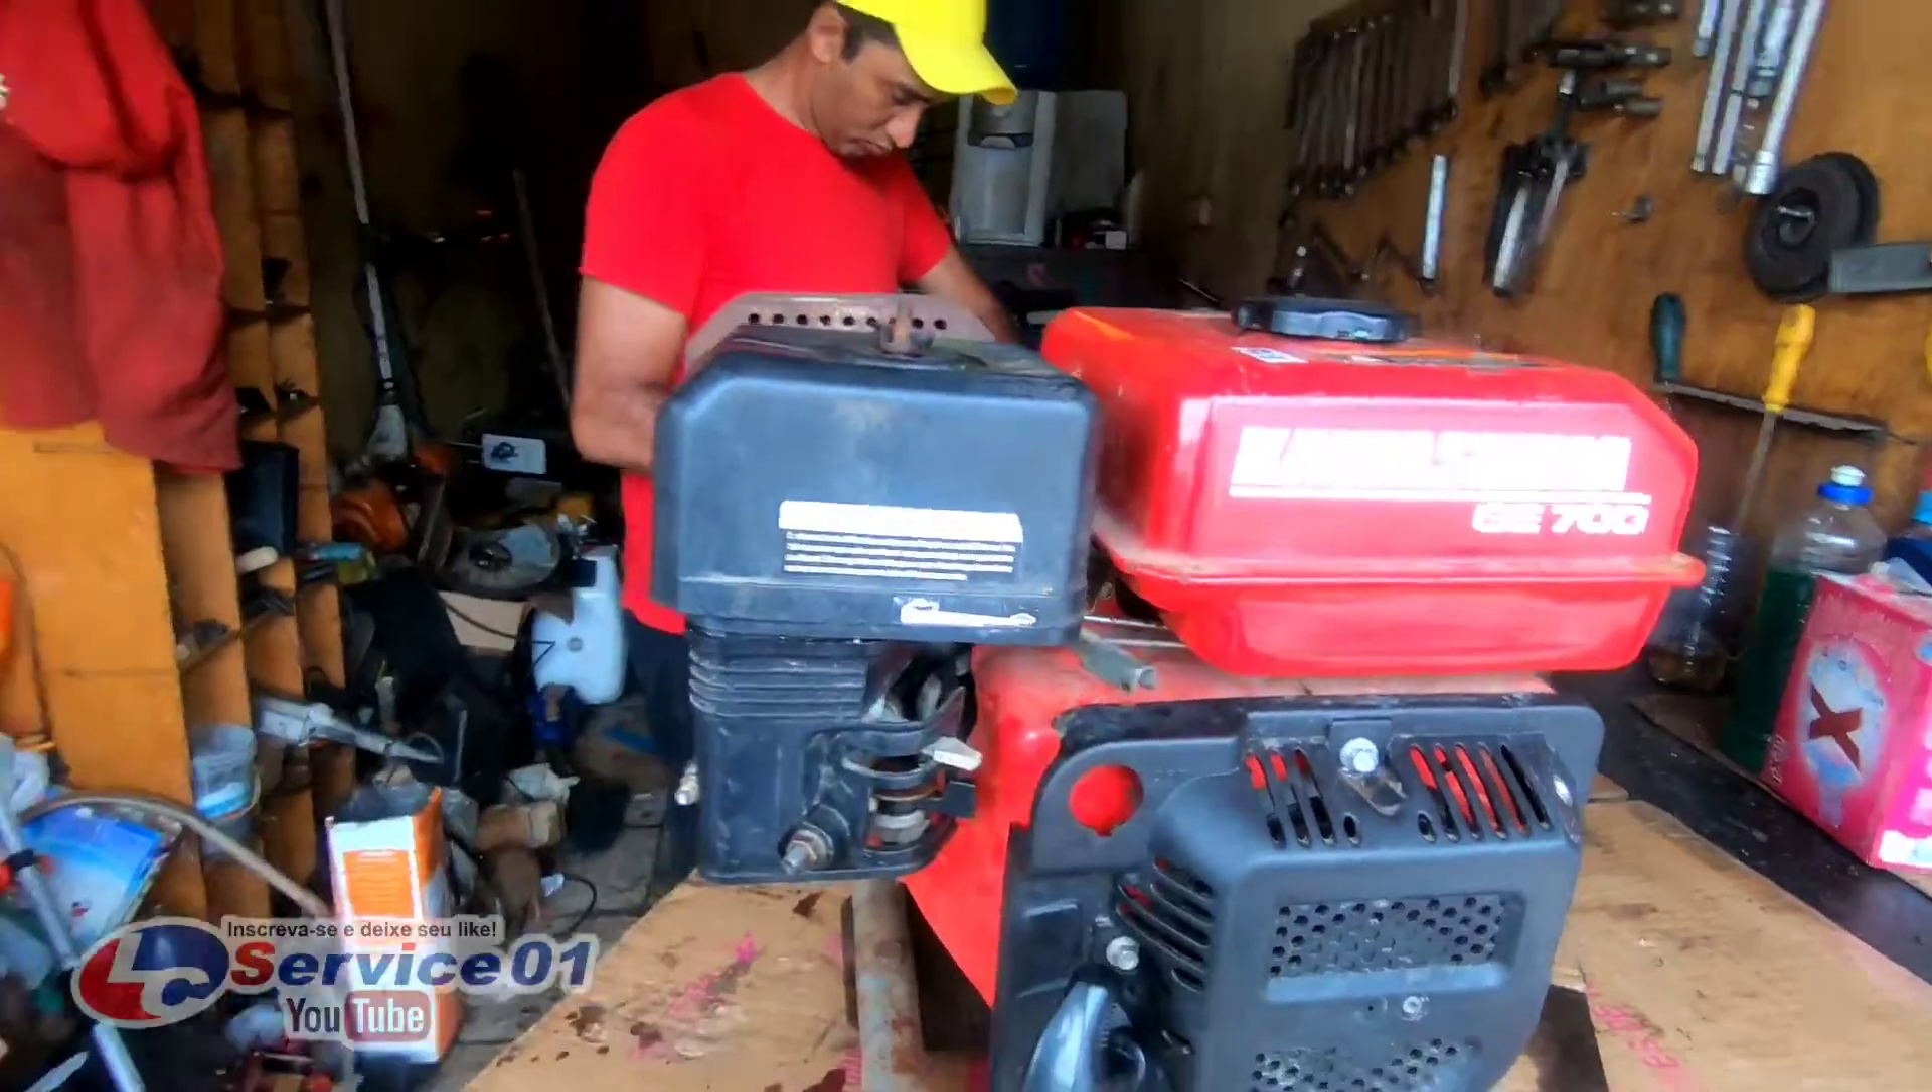Motorzinho já tá montado ó Kawashima.